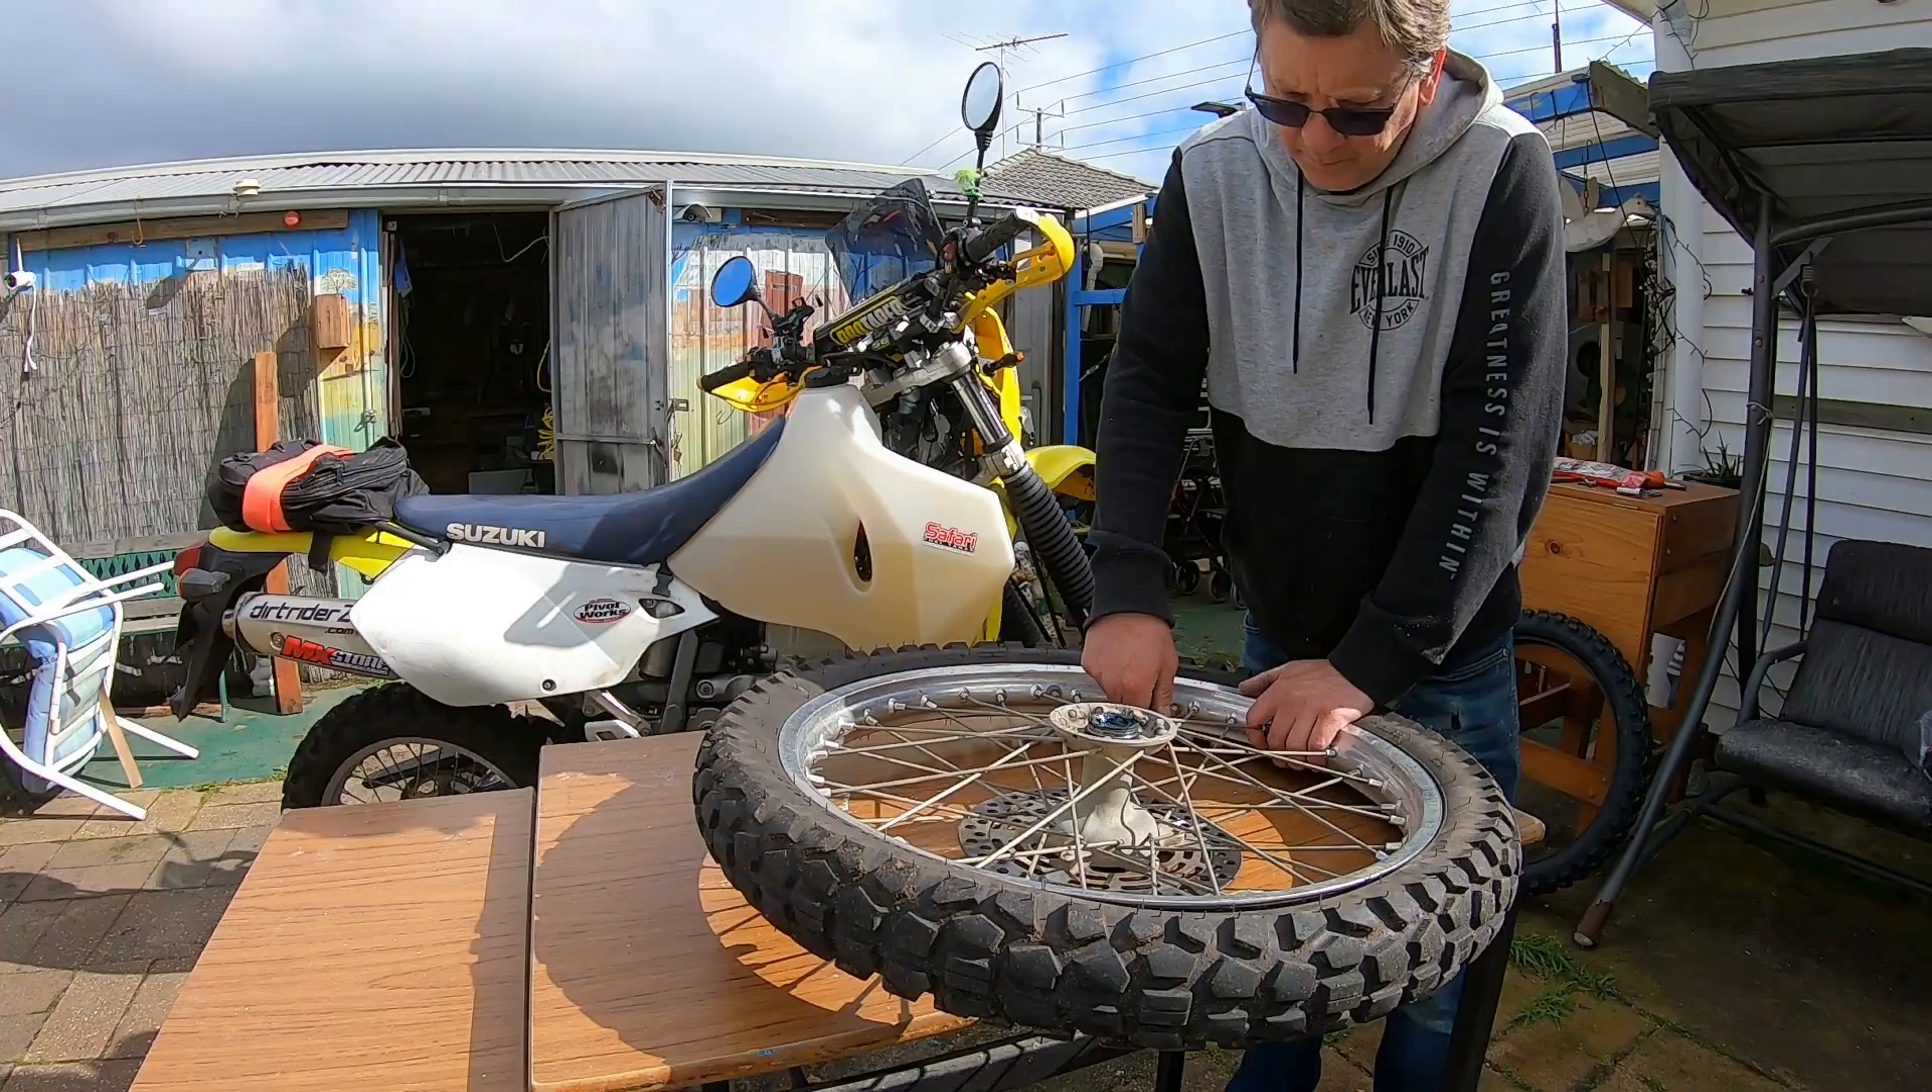All right, that's the easy part, getting the wheel off.